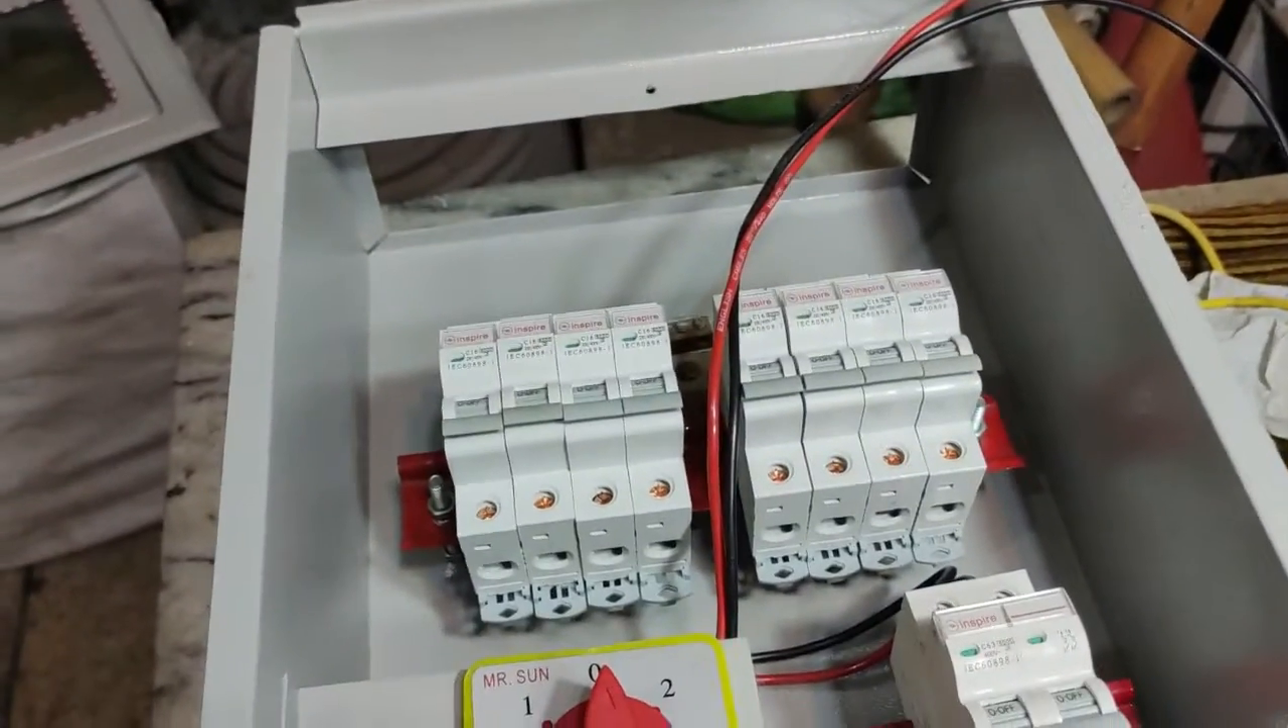آپ دیکھ سکتے ہیں ہمارے بریکر سبھی فکس ہو چکے ہیں۔